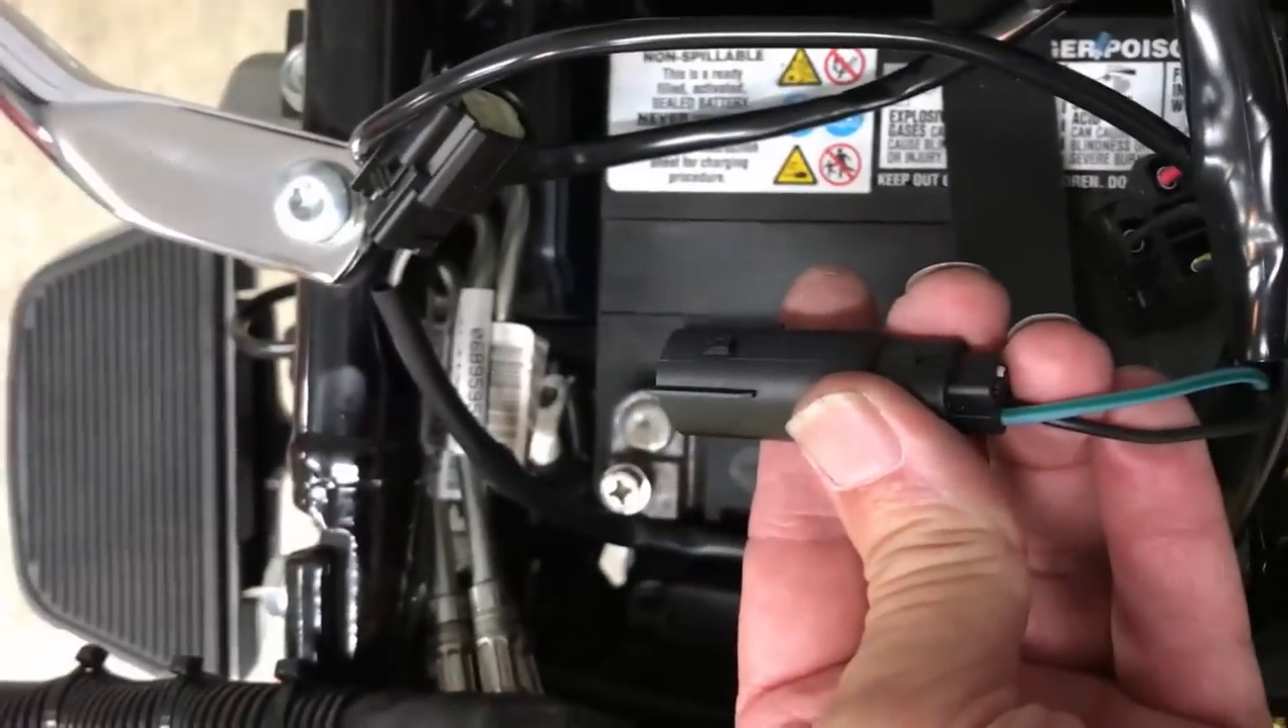So we've got the connector installed molex MX 150 on the blue green wire.